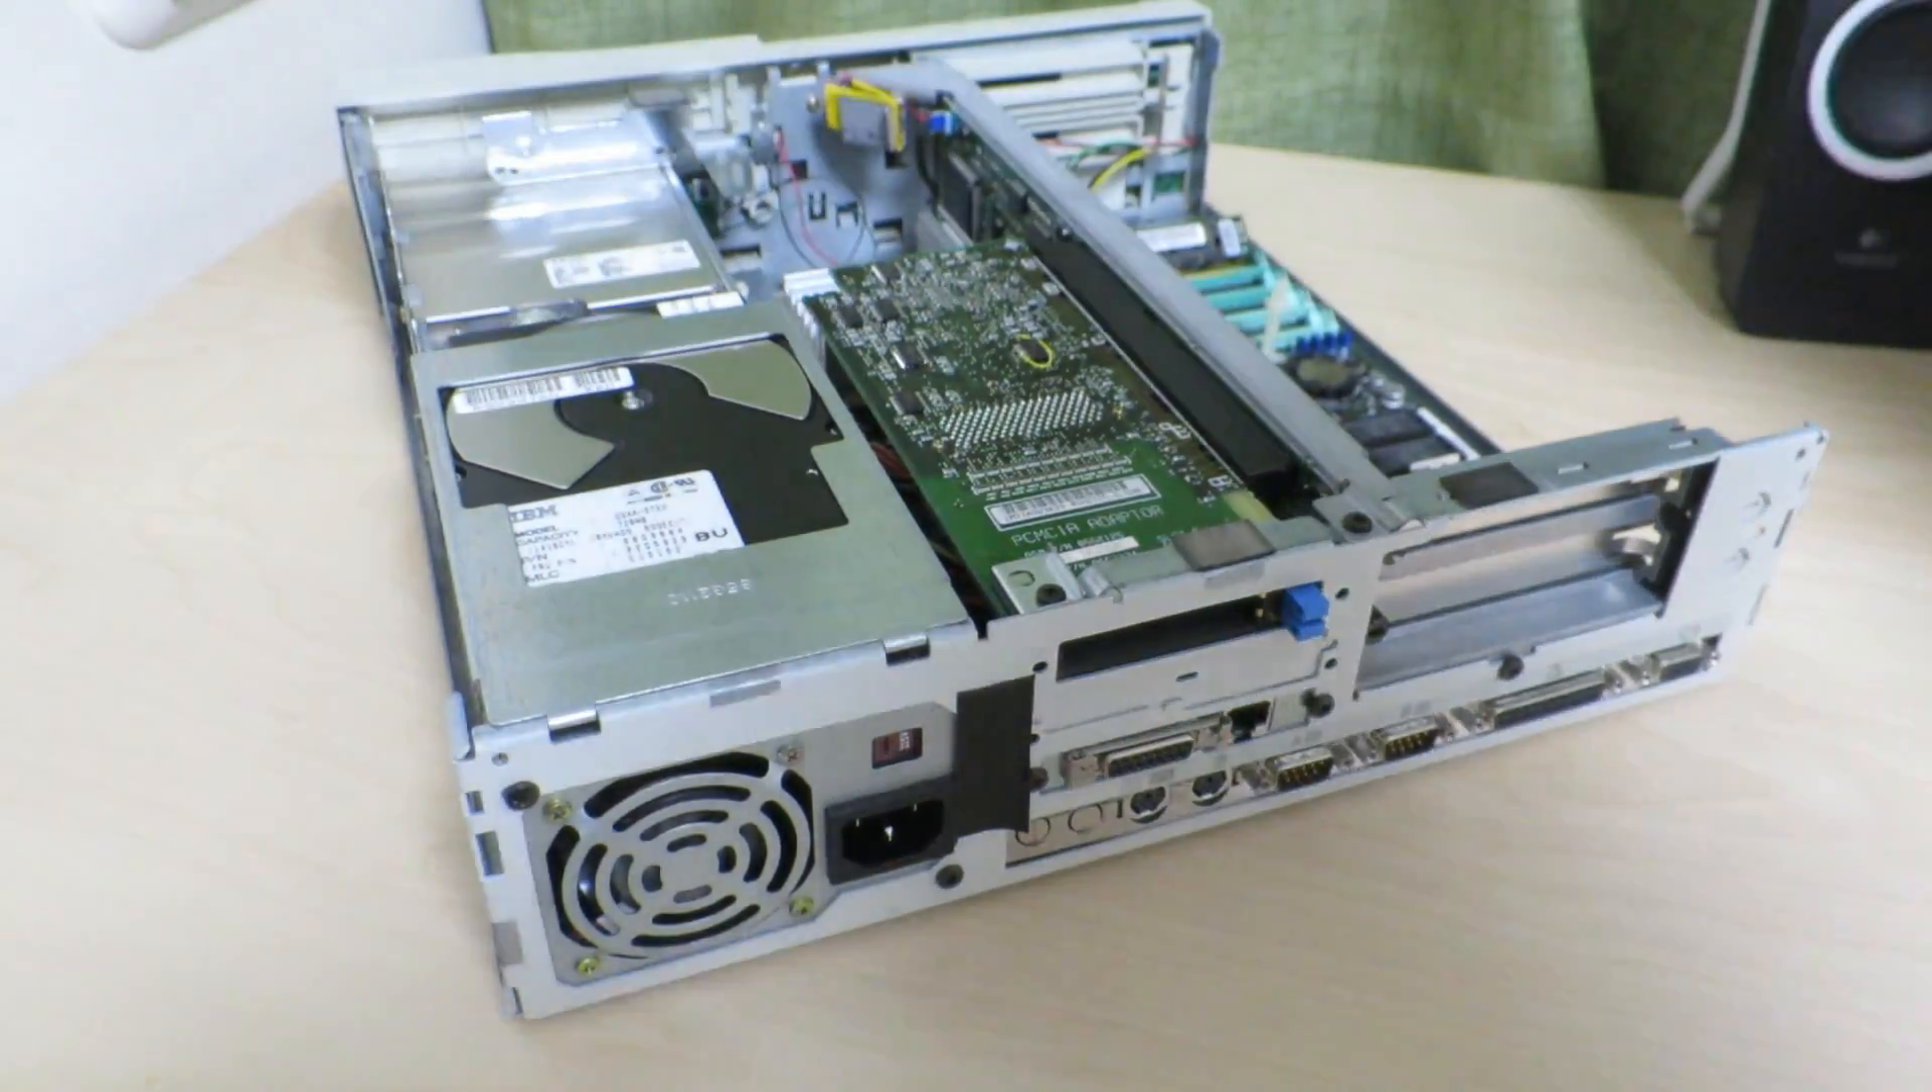Alright so now that we have the cover off let's take a look inside.